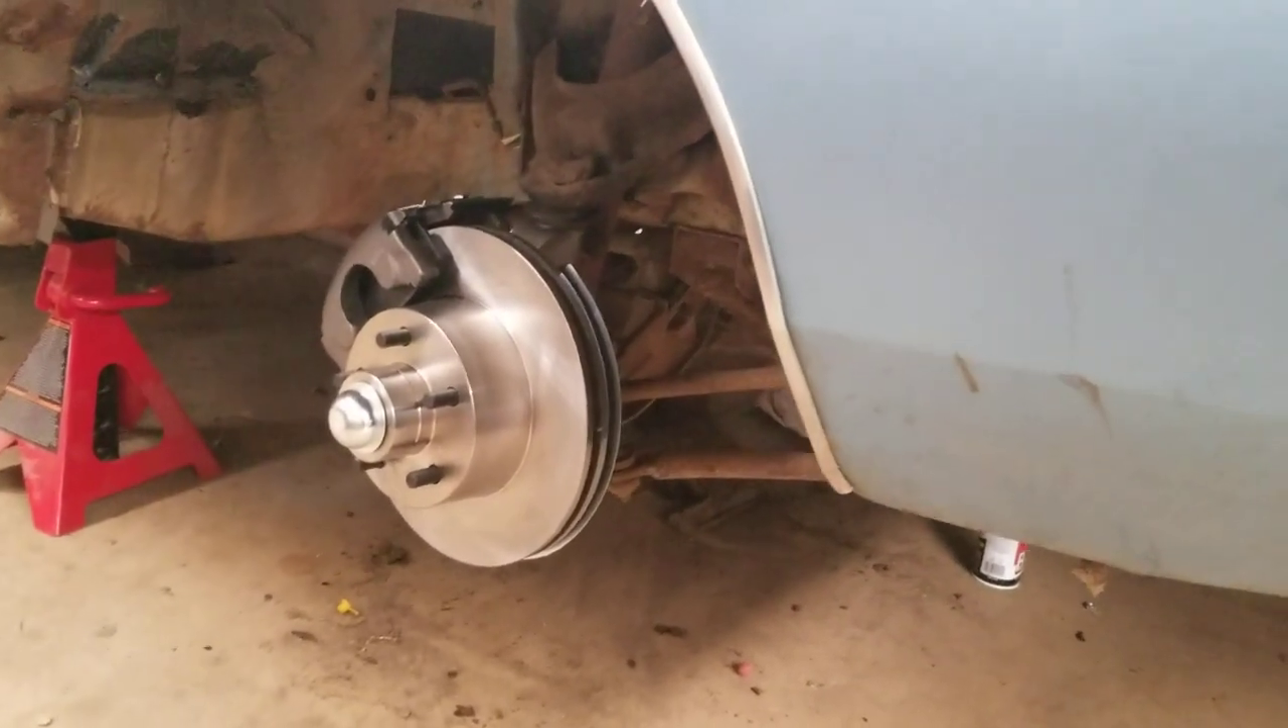And down here, you can see I got our front disc brakes and everything all installed.